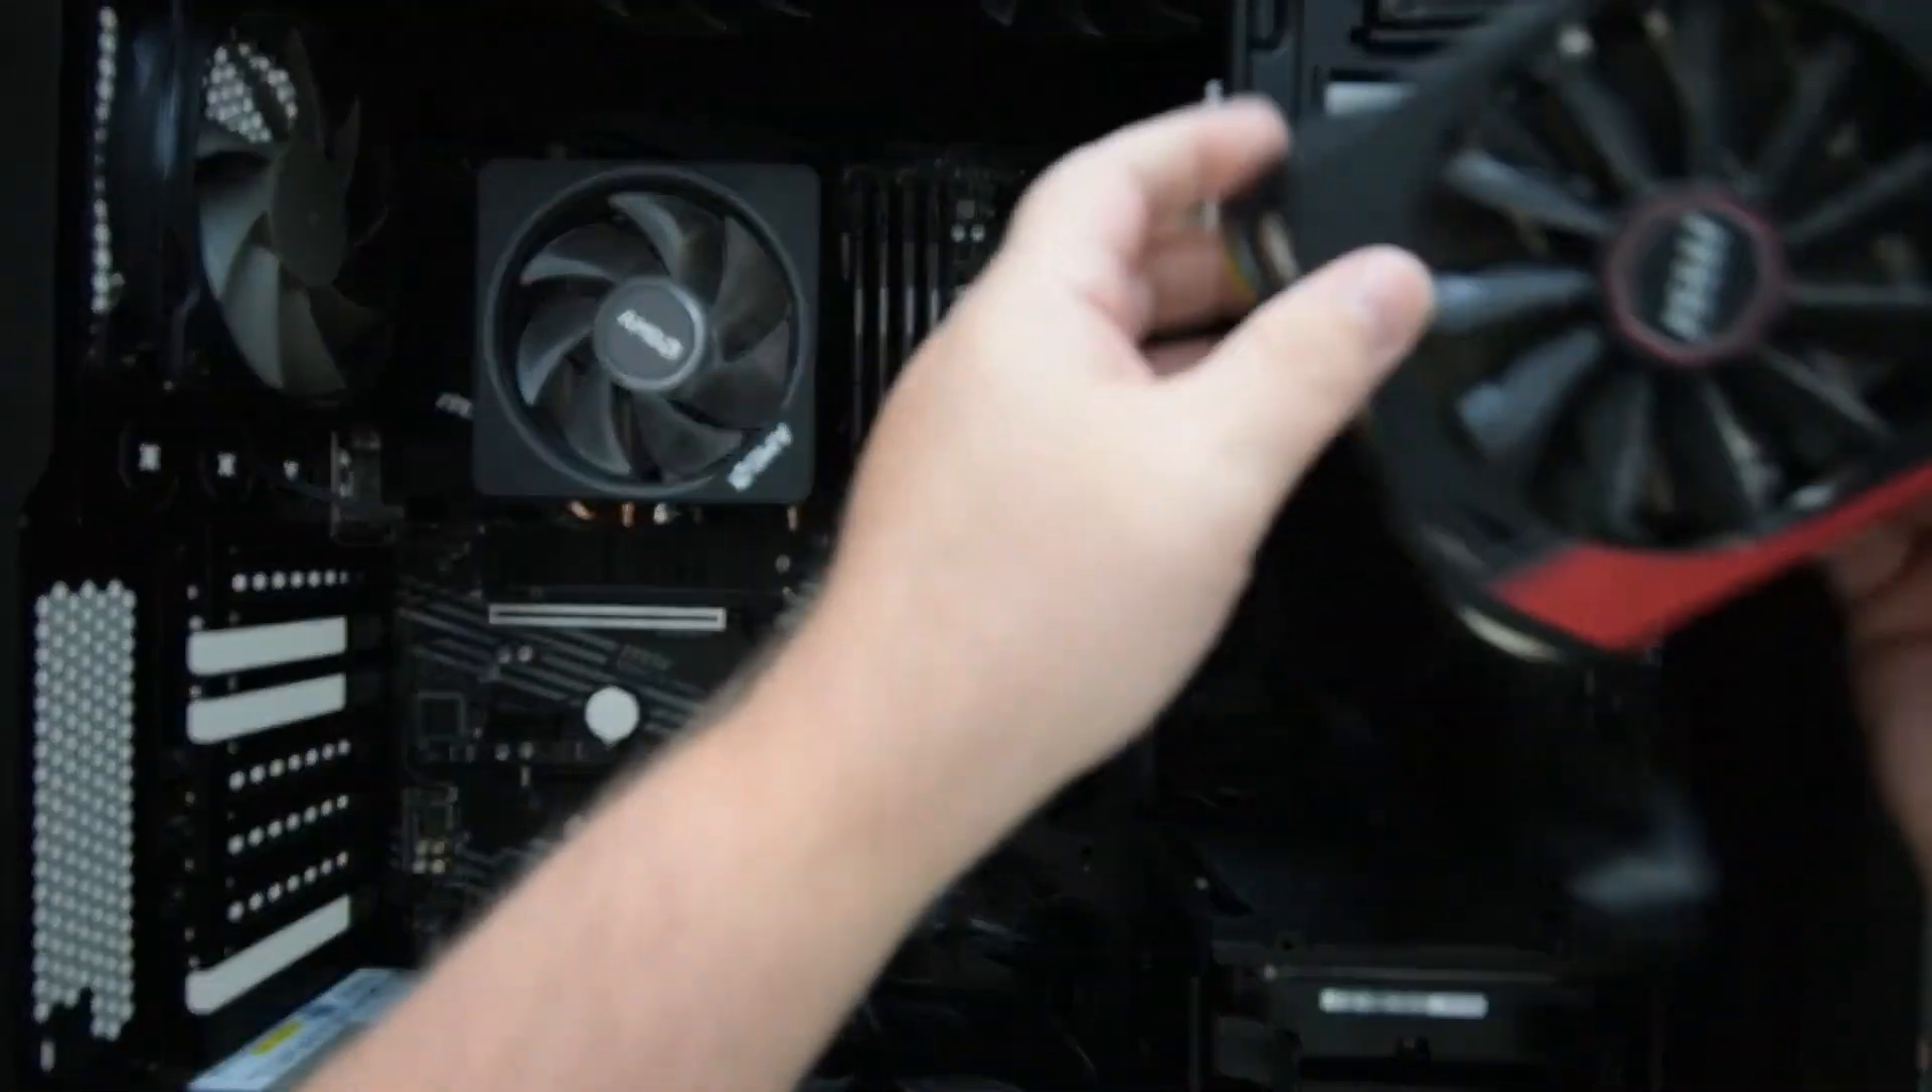So that's the graphics card out so we just pop that down for a second out of the way.